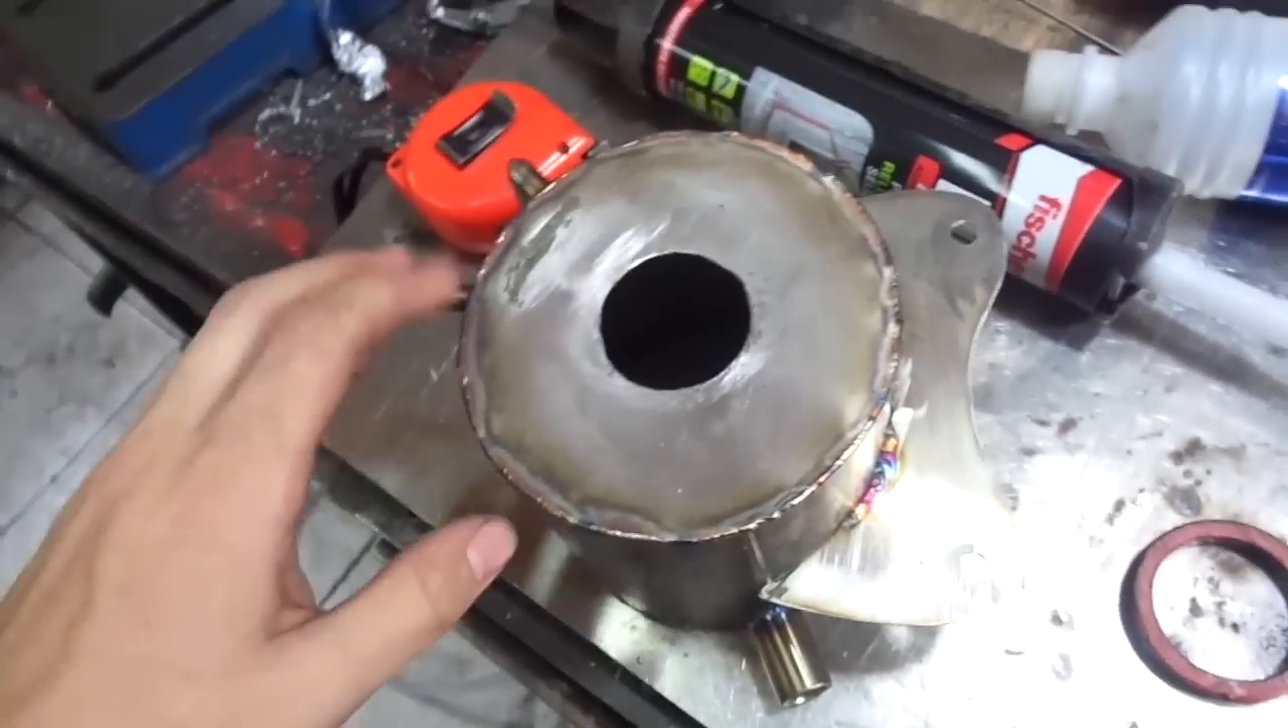Casi Lo tengo todo soldado Solo me falta Pegarle la rosca Alrededor de este agujero.